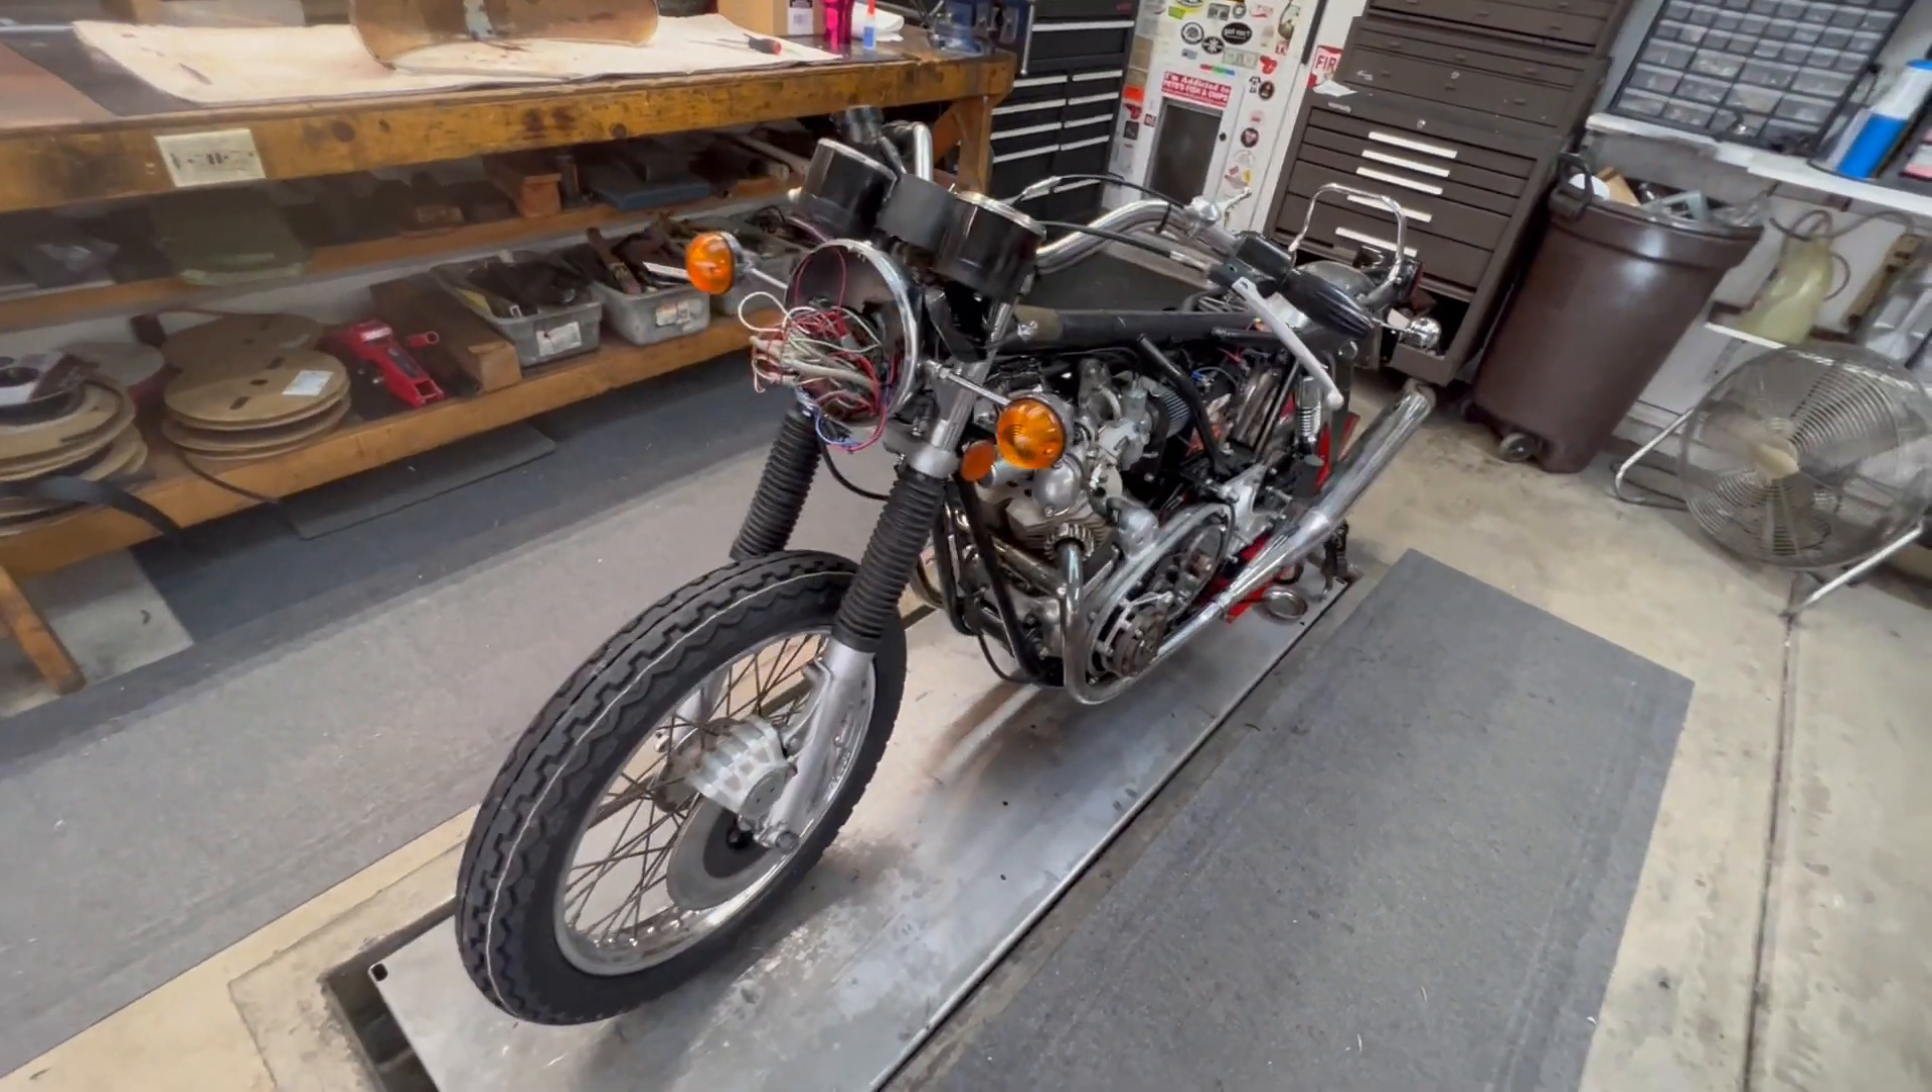So I ordered a LED headlight, and I'll leave the headlight bulb, and I'll leave the headlight open until I get it so I can put it together.